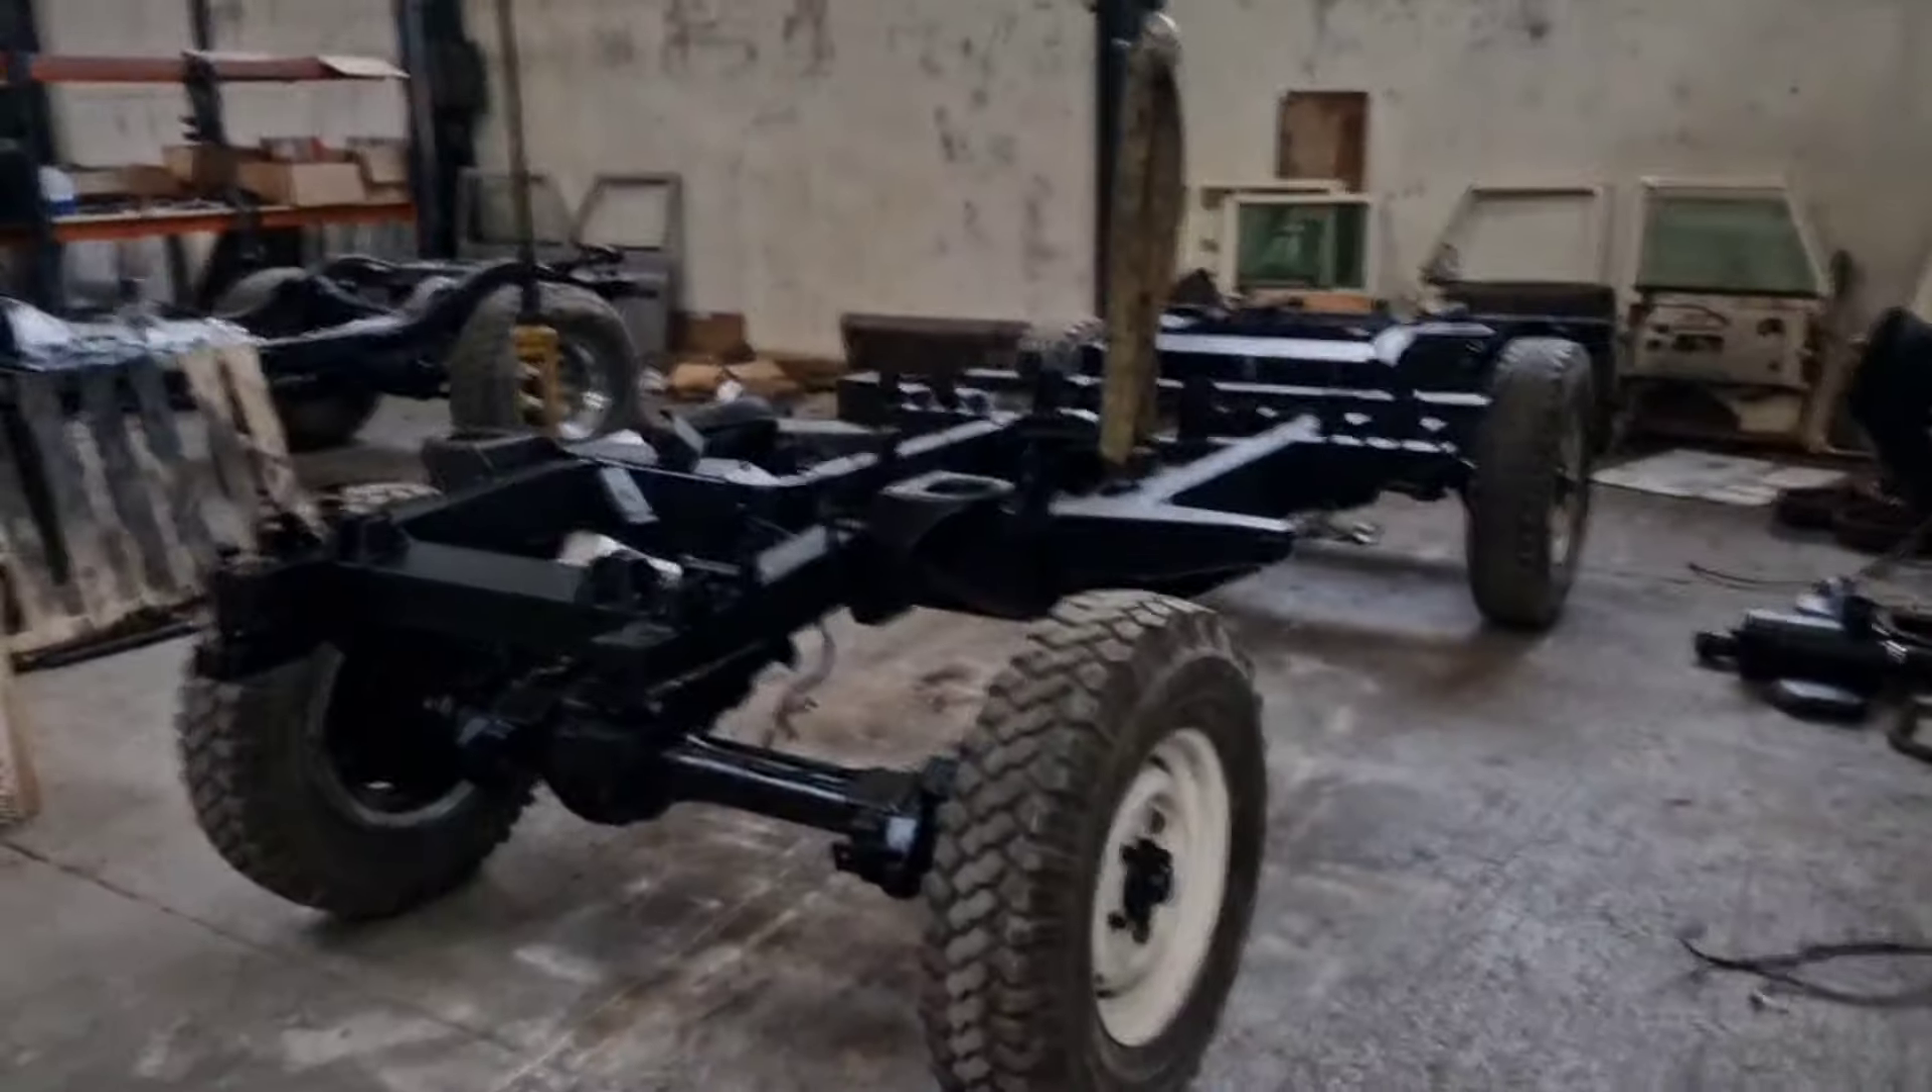Queda el chasis completo armado del Defender, Land Rover Defender.